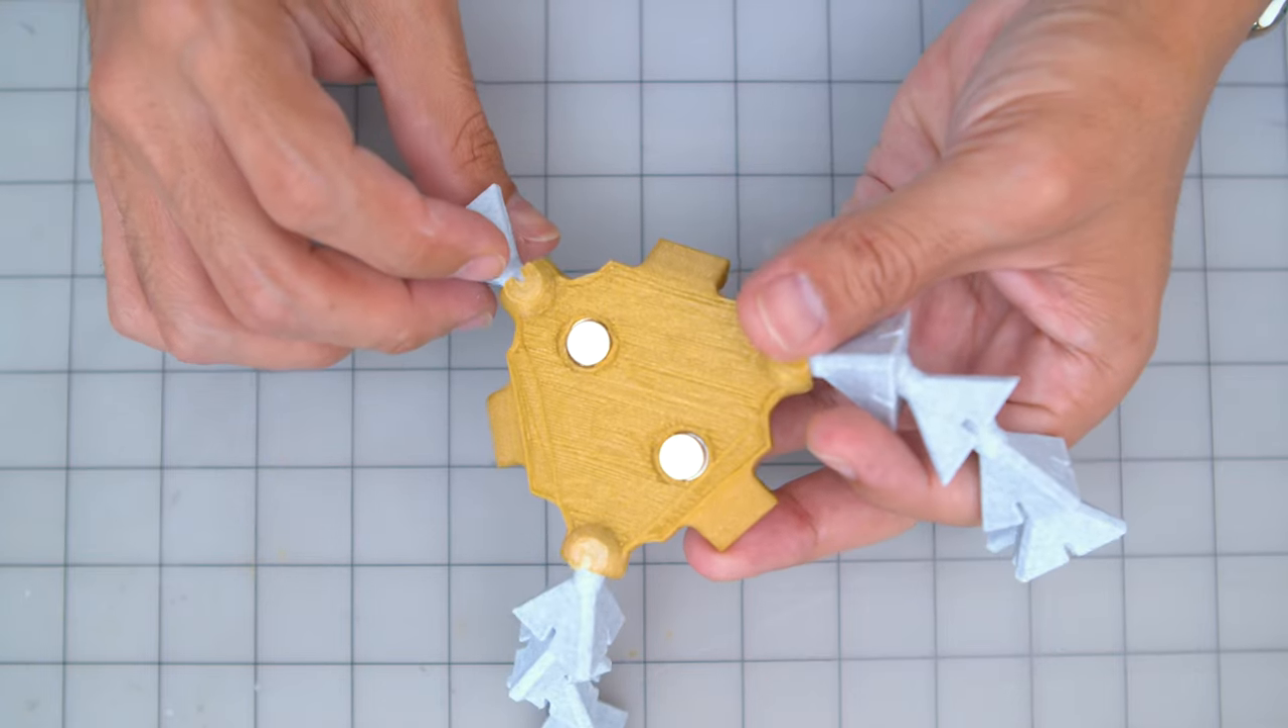A magnetic plate is installed and has two very strong neodymium magnets.